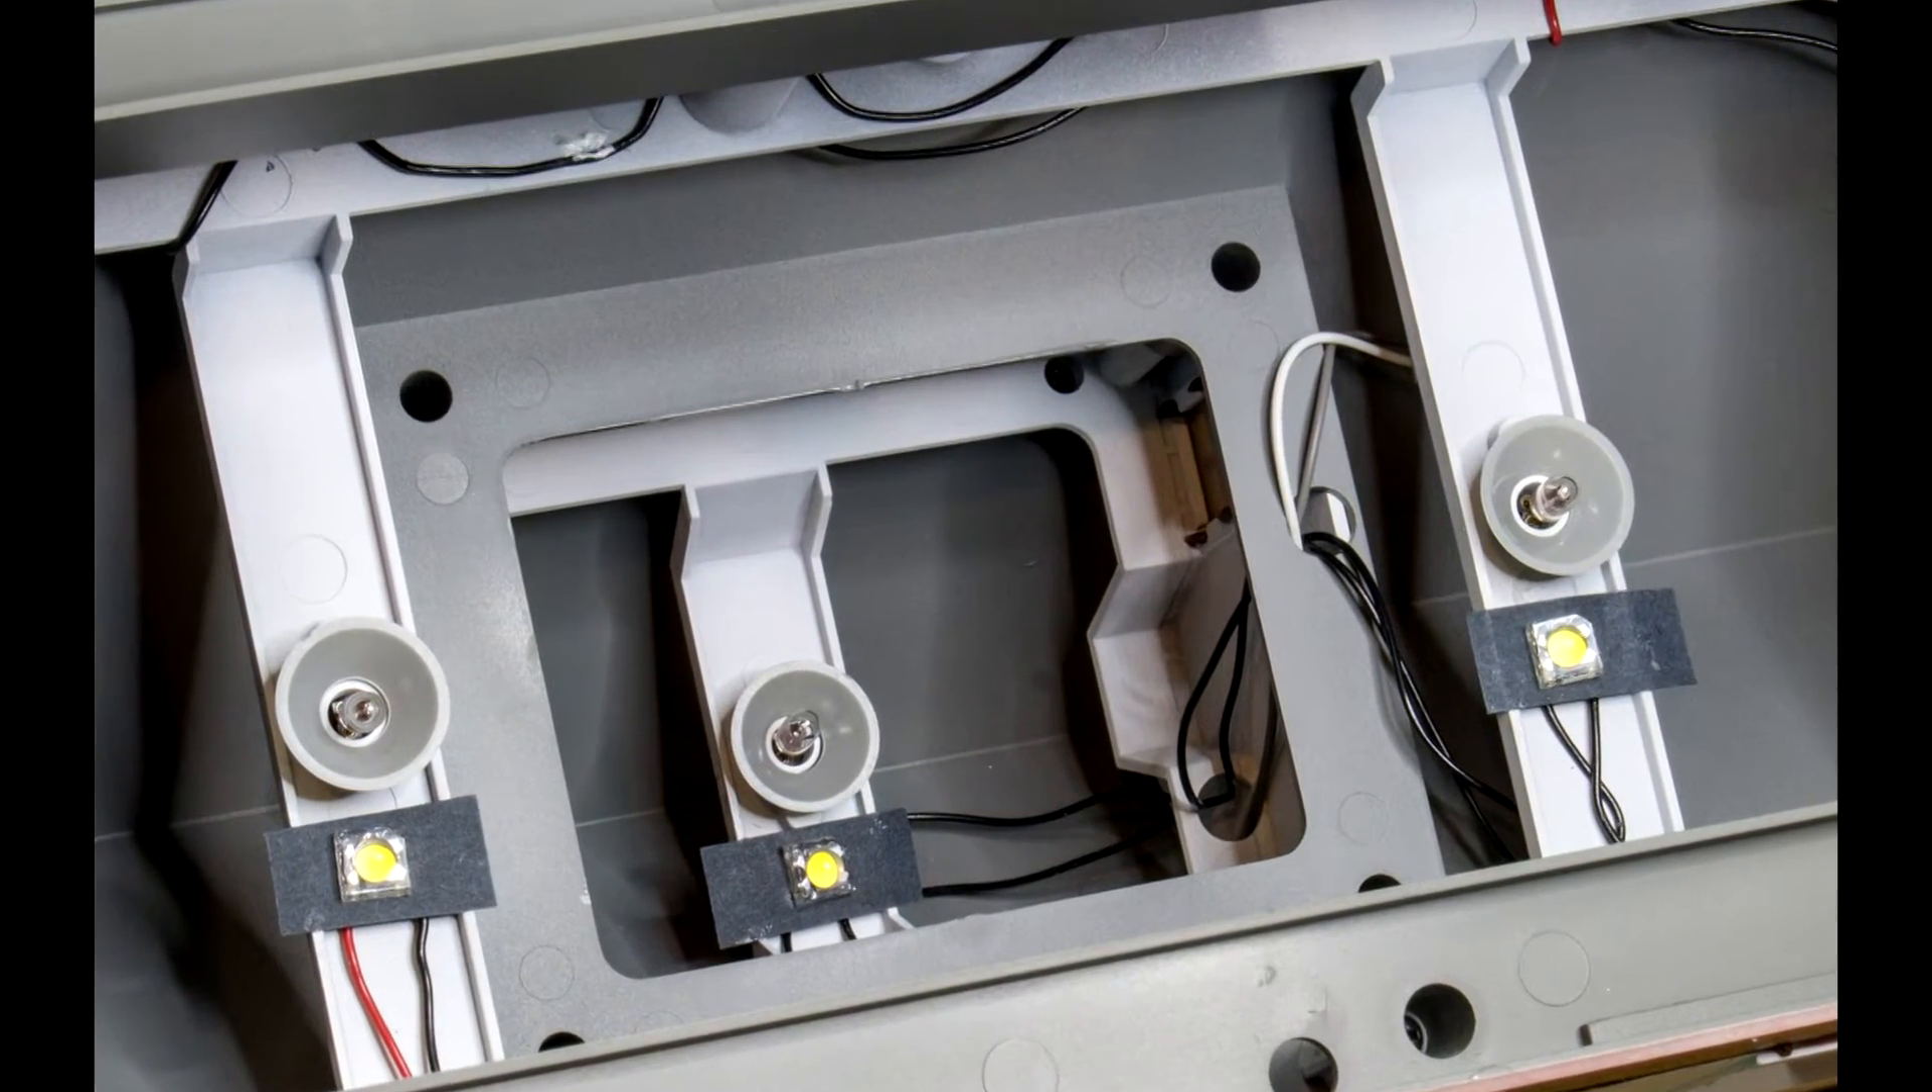And here's the three LED circuit inside. Note that I left the other incandescent bulbs wired up in case someone wants to use them in the future.